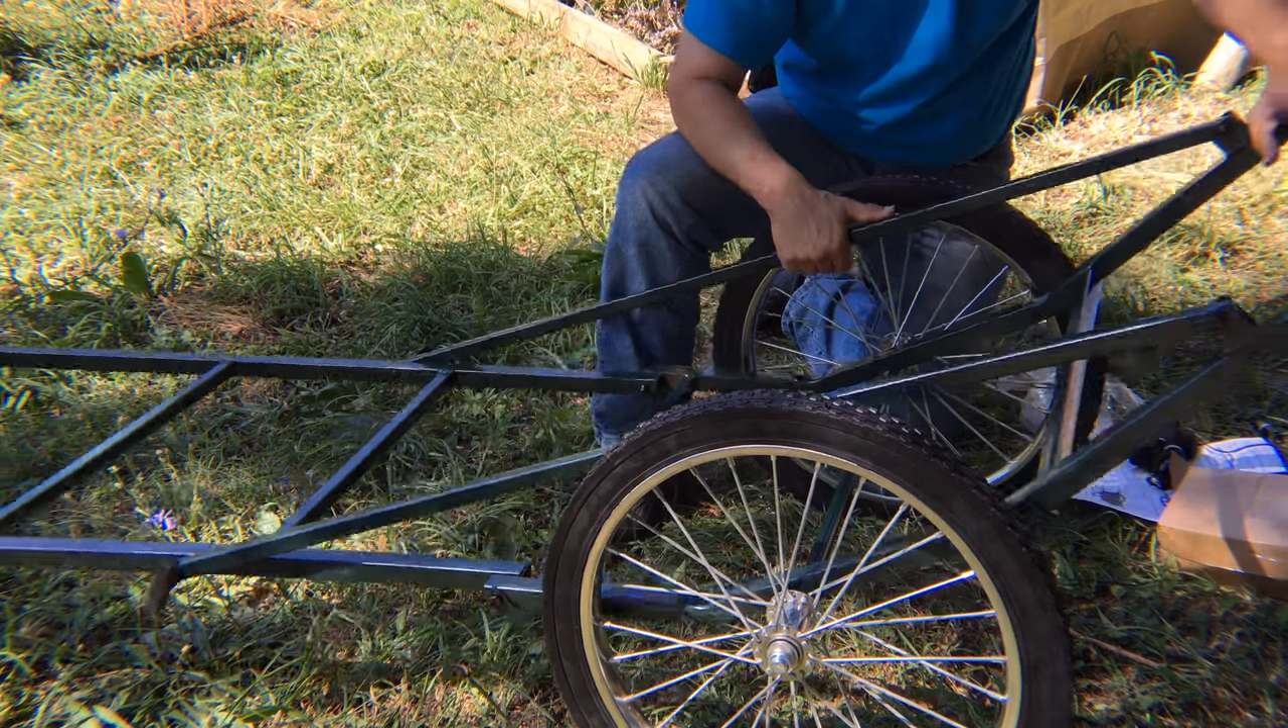Okay so here's our cart assembled um wheels on and everything.